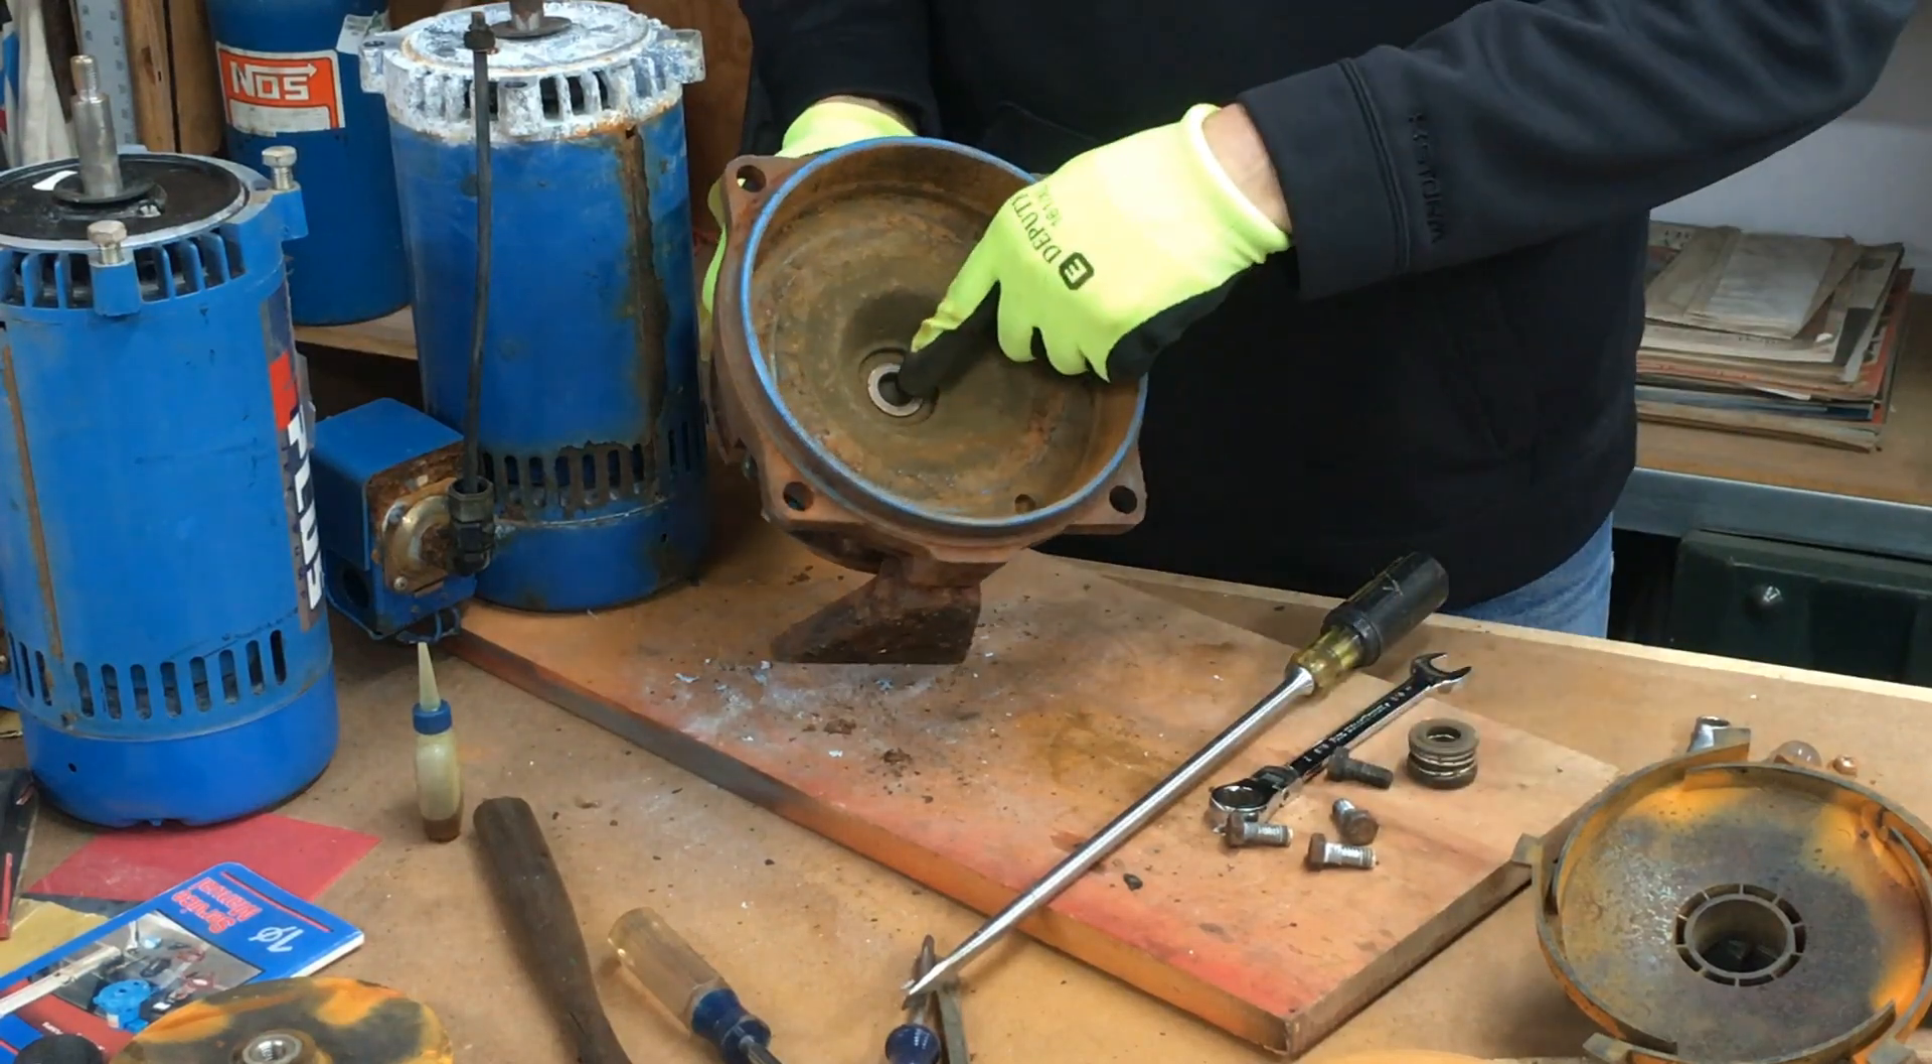The second part of the shaft seal is still in the motor adapter.